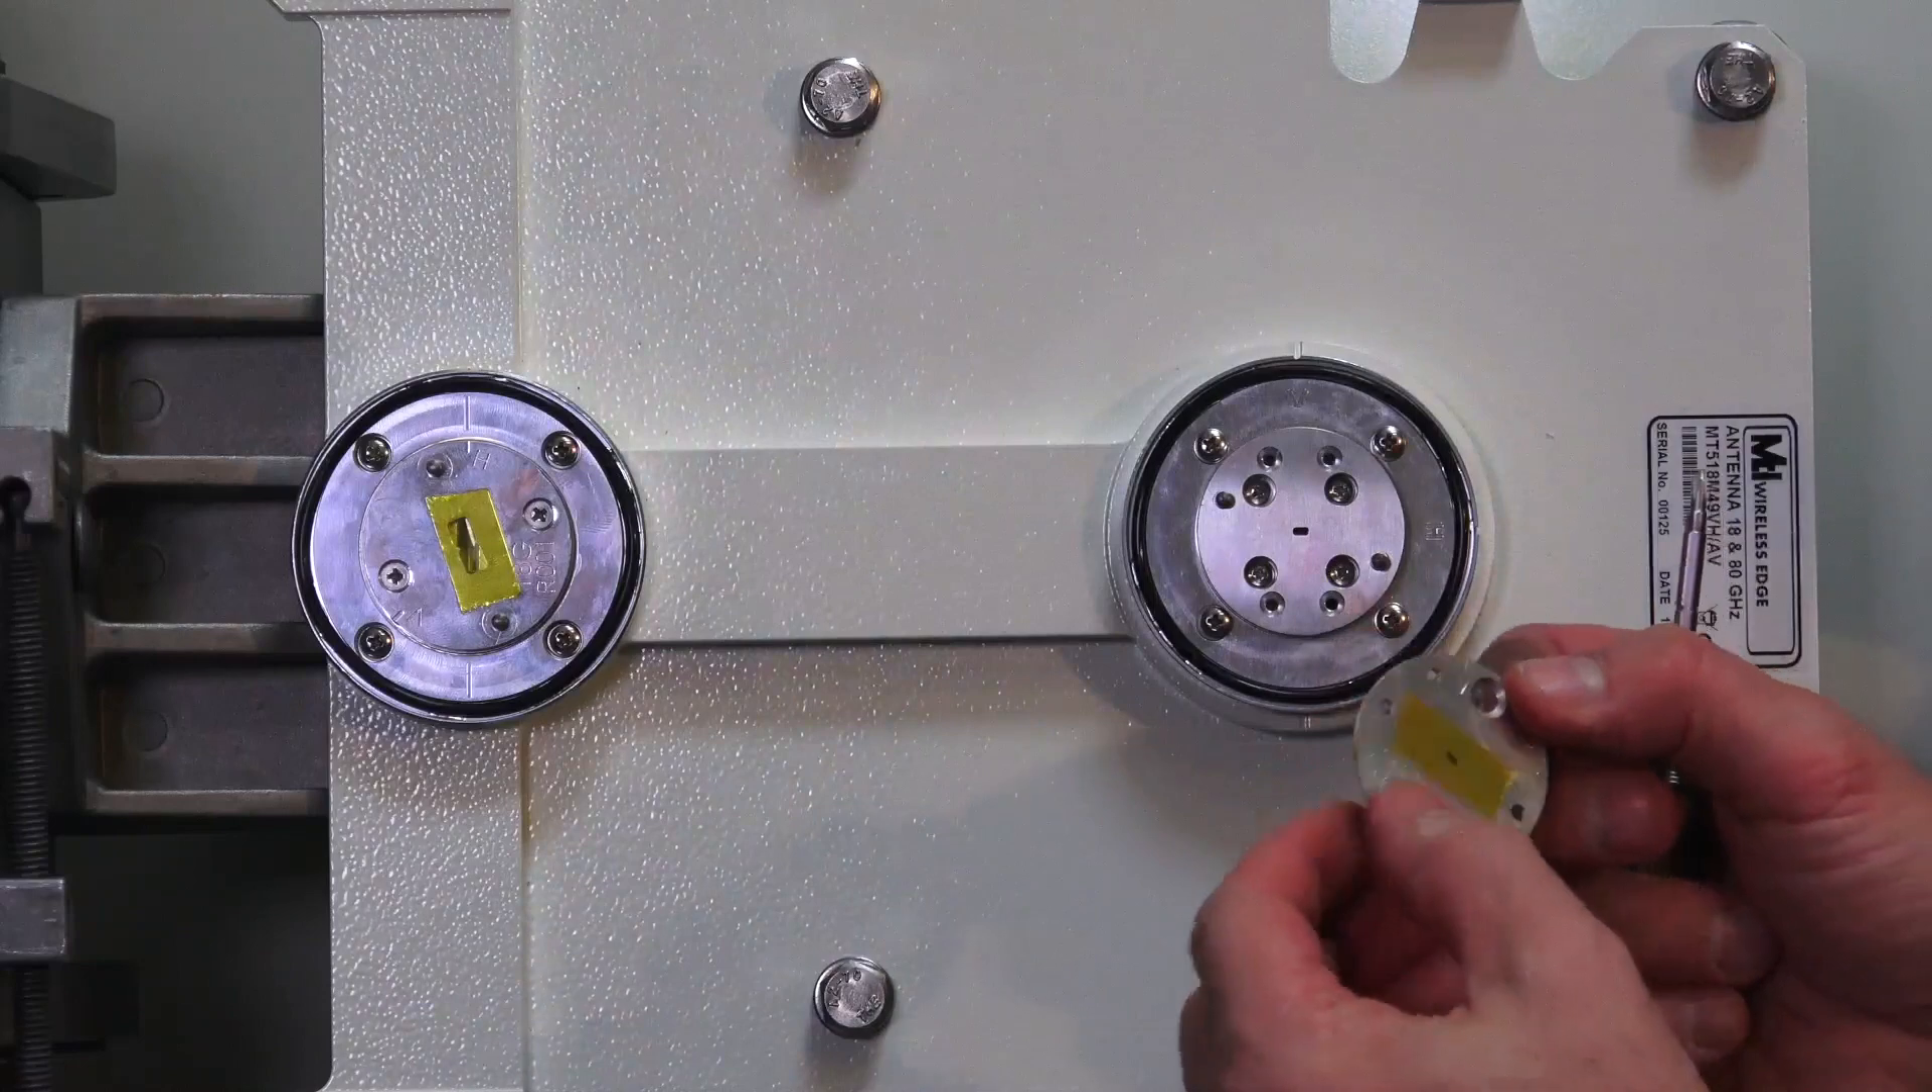Once we have our four inner screws put in, now we have to put the polarizer disc back on.